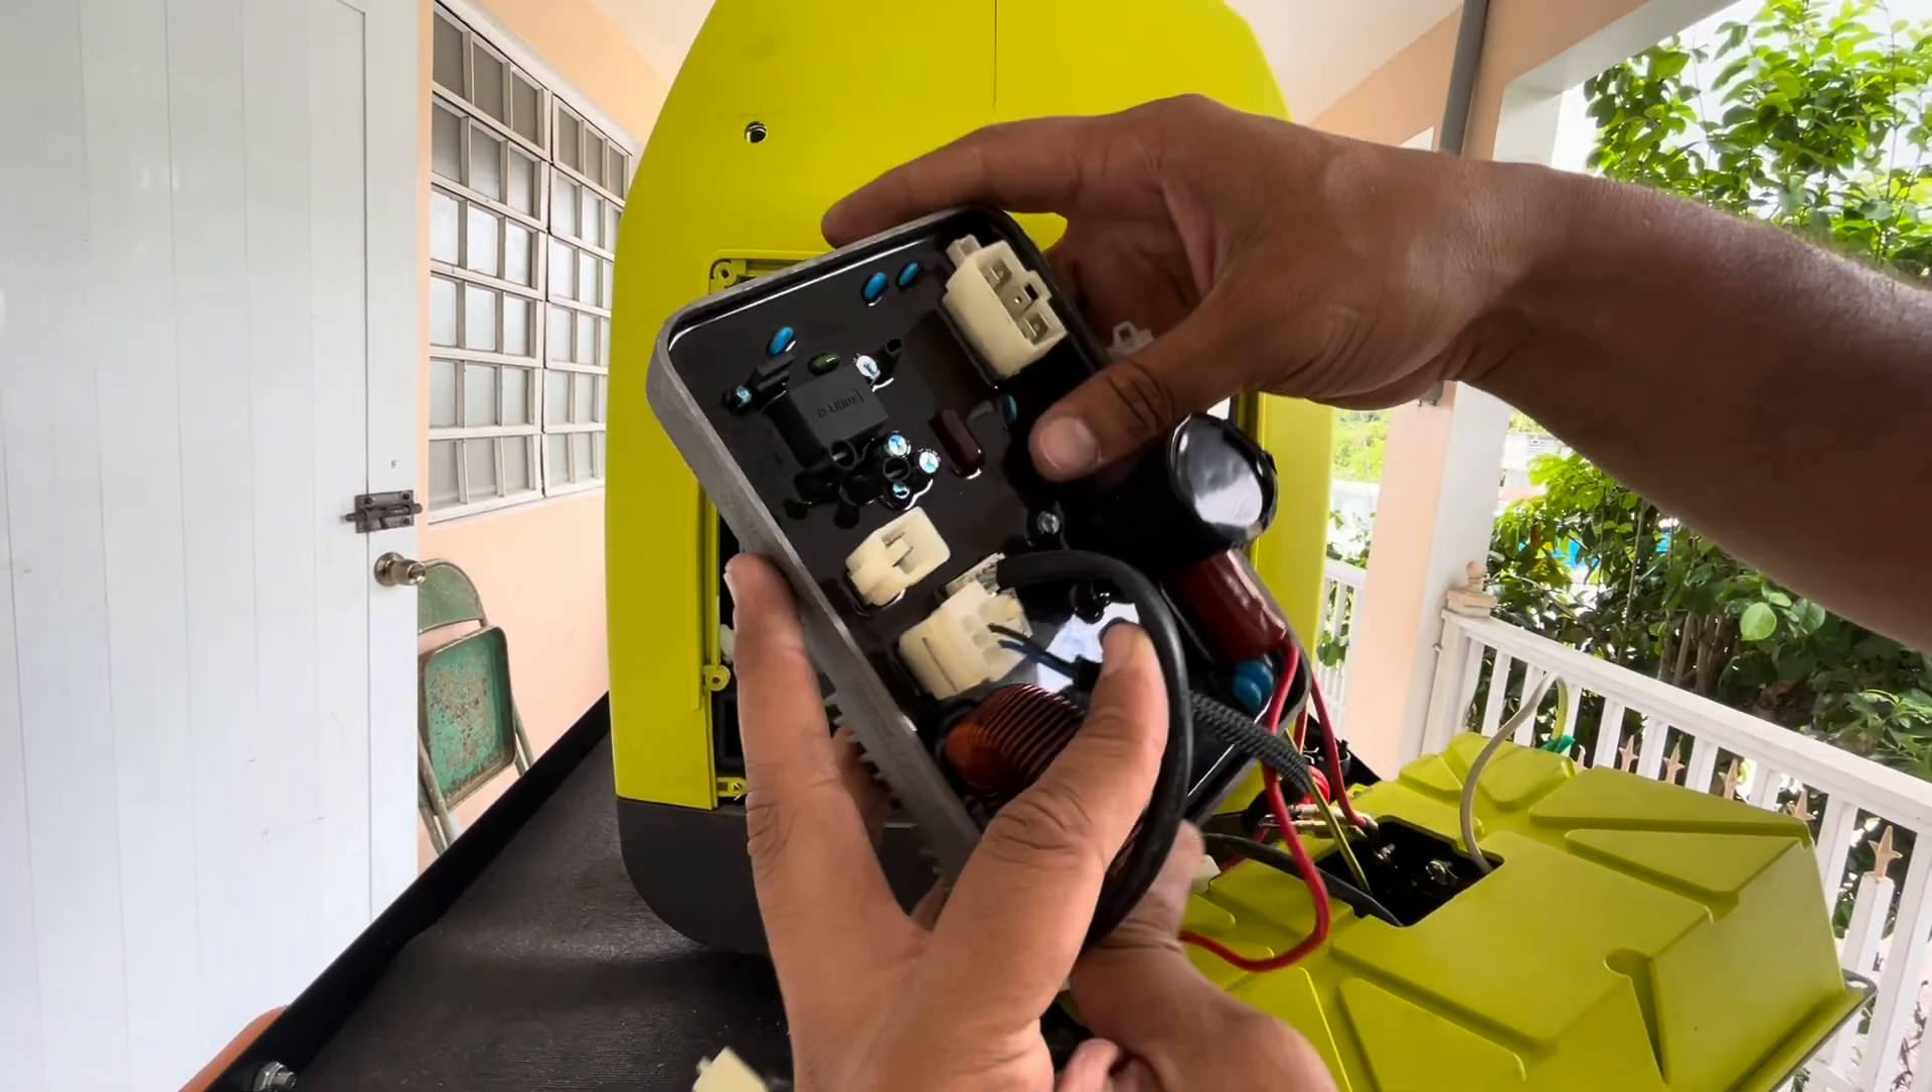All right so we finally got the inverter module out and ladies and gentlemen we got them.